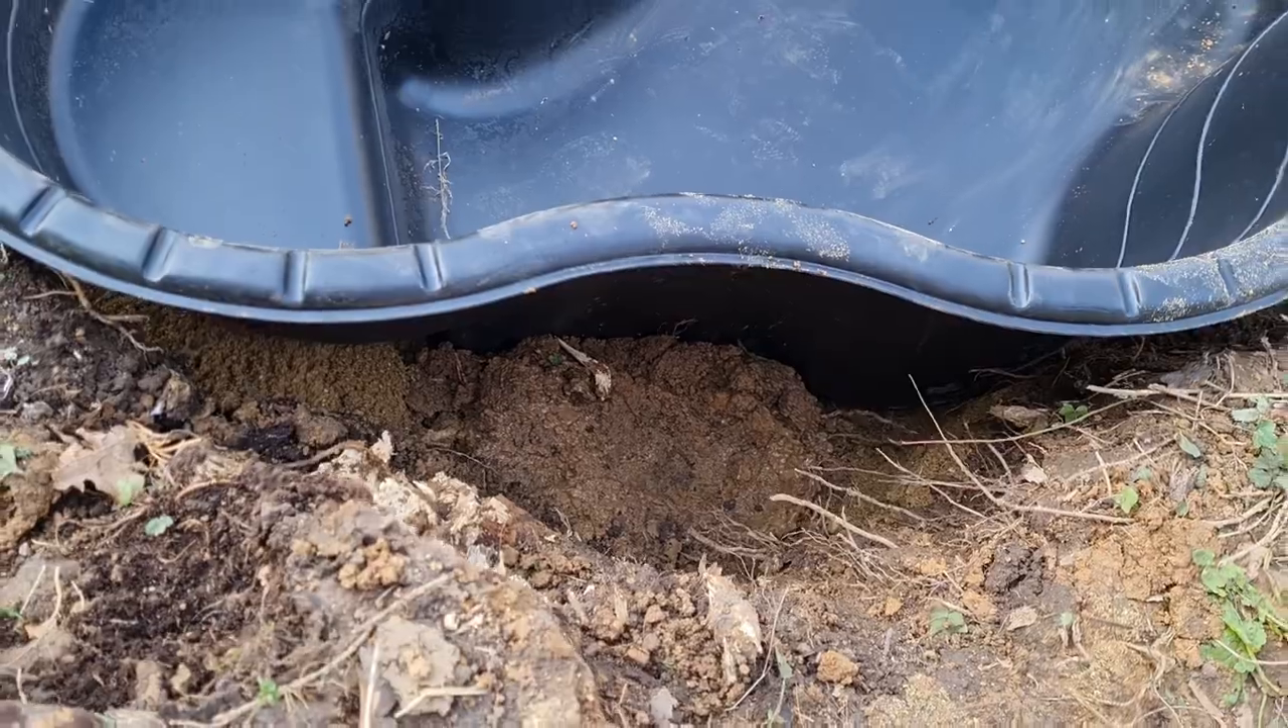We've got these gaps at the side.